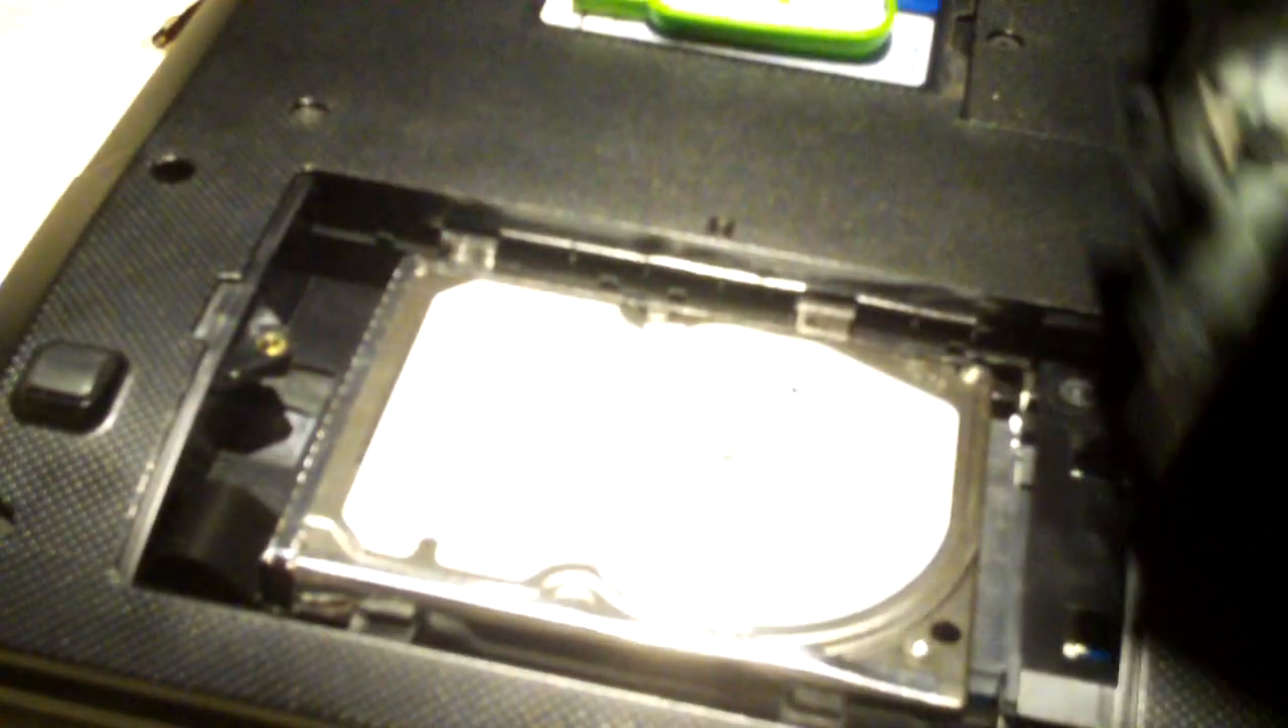This door here pops off. And voila, there's a hard disk drive.